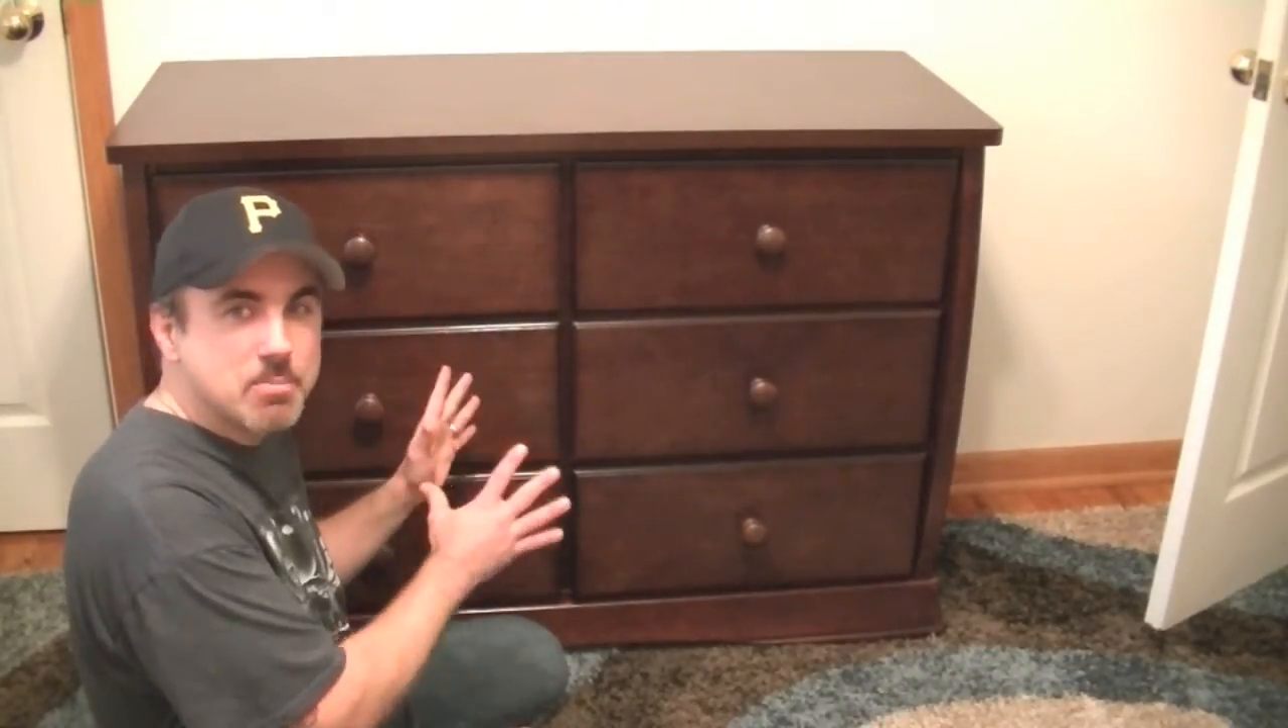So there you have it, all six drawers assembled and installed into the unit.